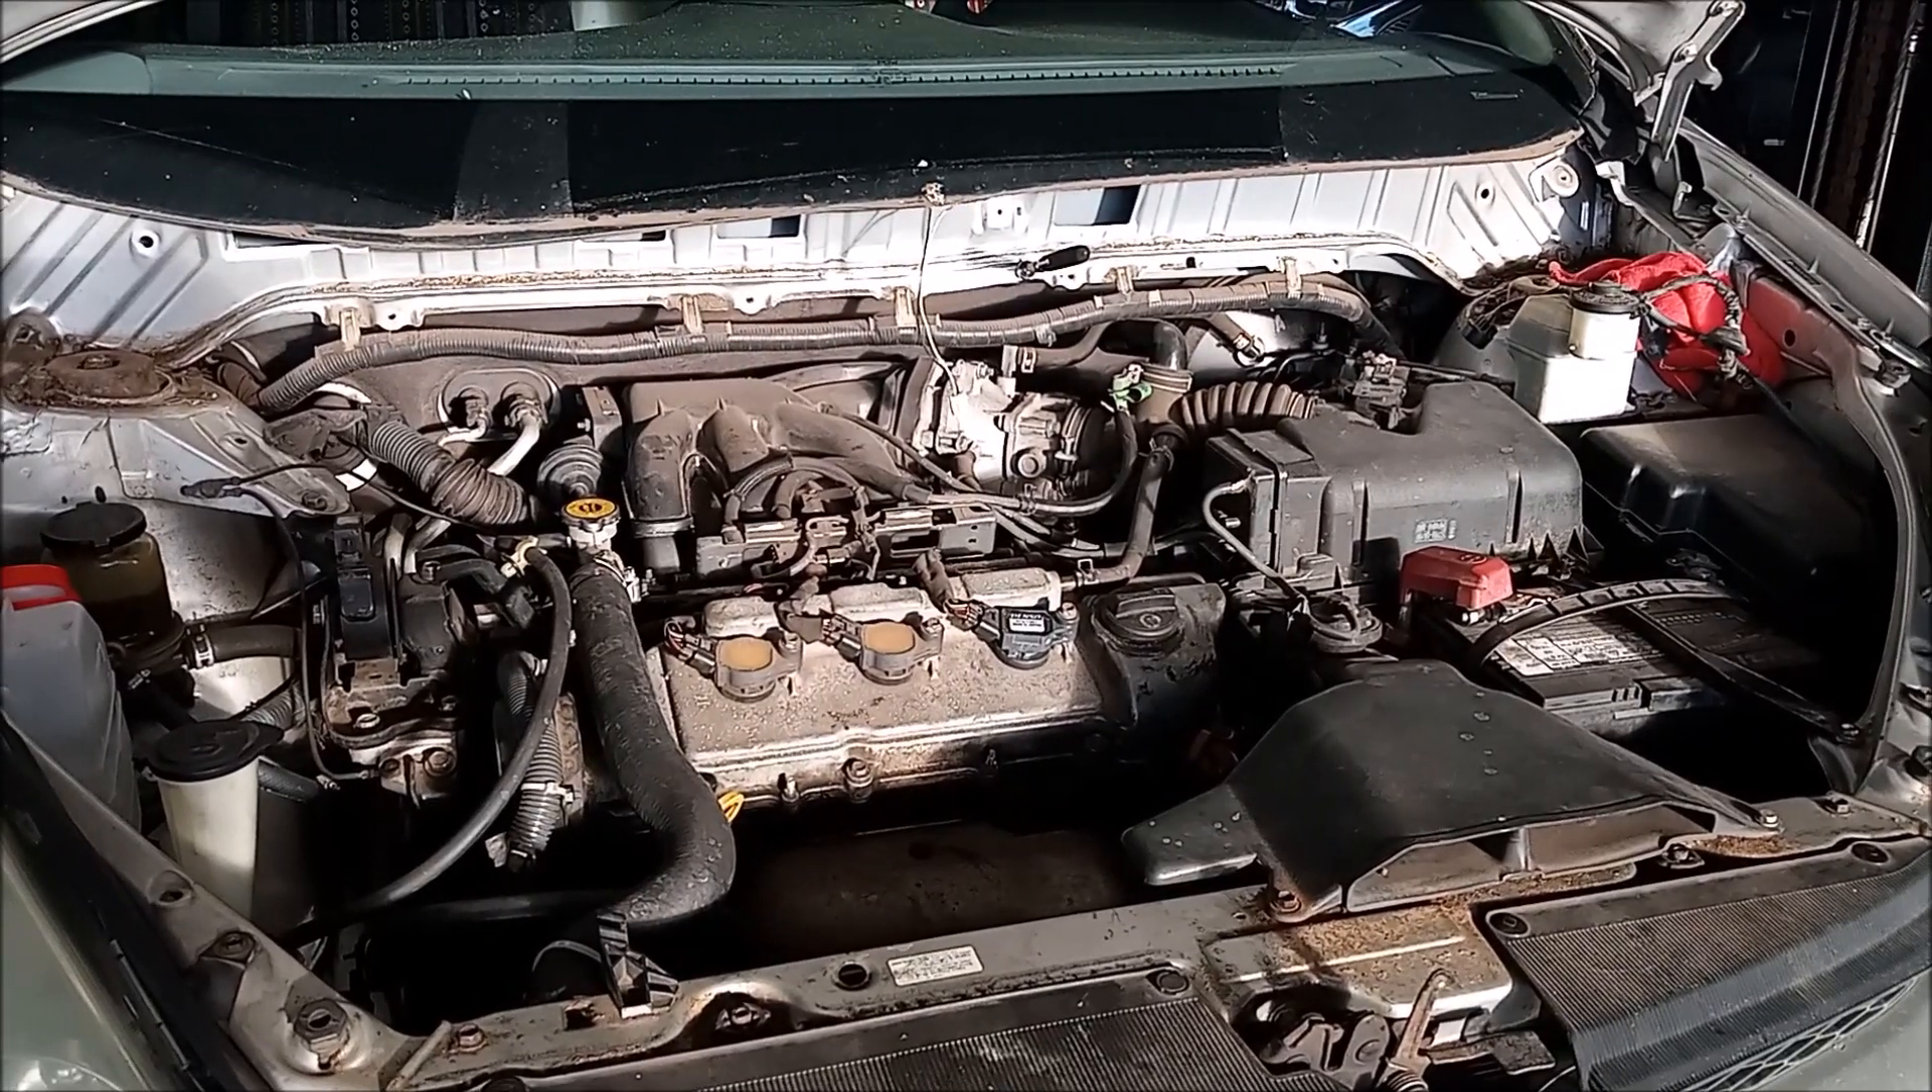I've put everything back together except for the windshield wiper tray and the windshield wipers.